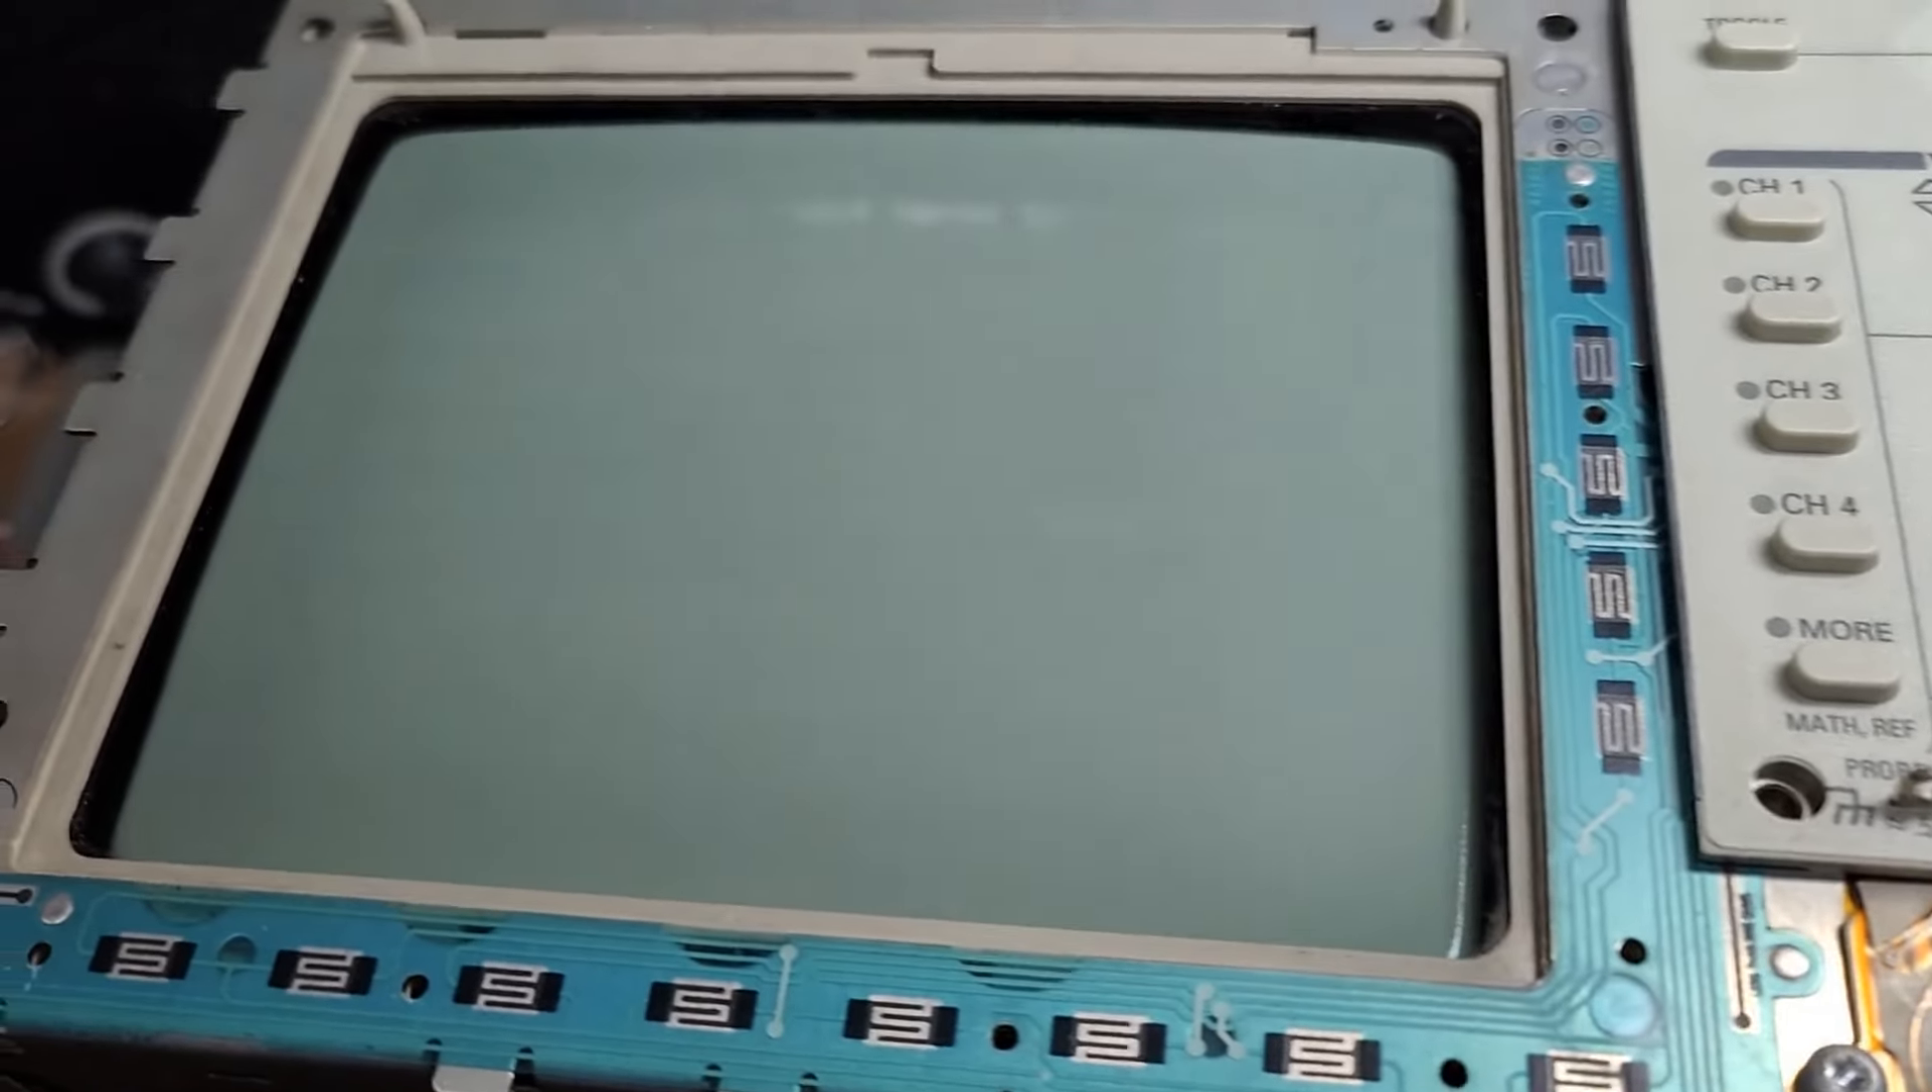So I had to take away the front plastic cover and behind this cover we can now see the menu buttons here.